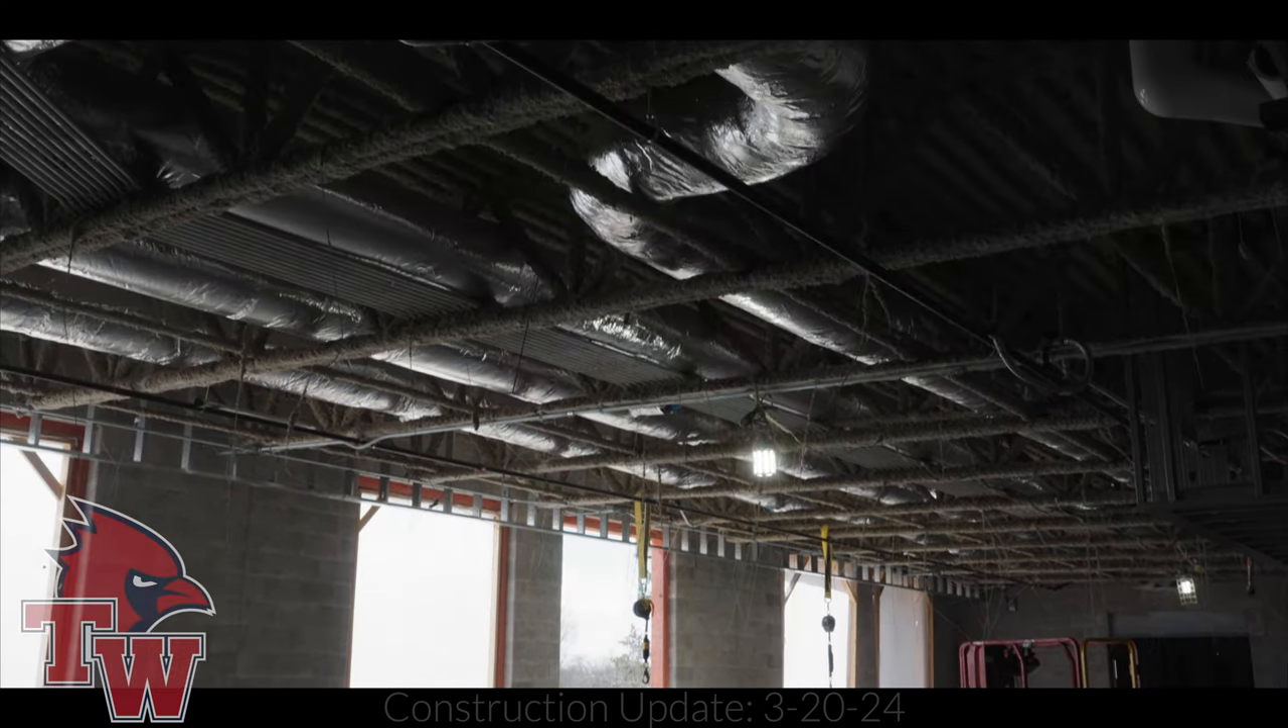In the ceiling all of our ductwork is is wrapped with insulation. That's a good sign.